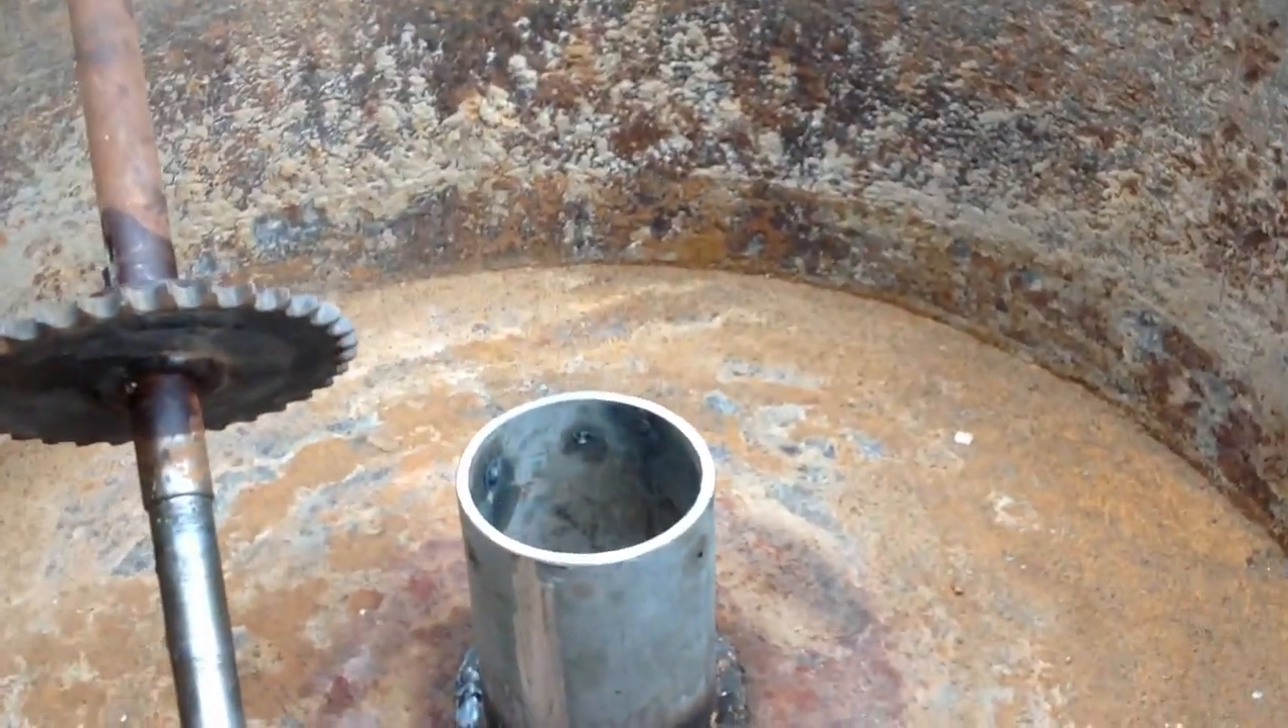And there's the spindle welded in place inside.